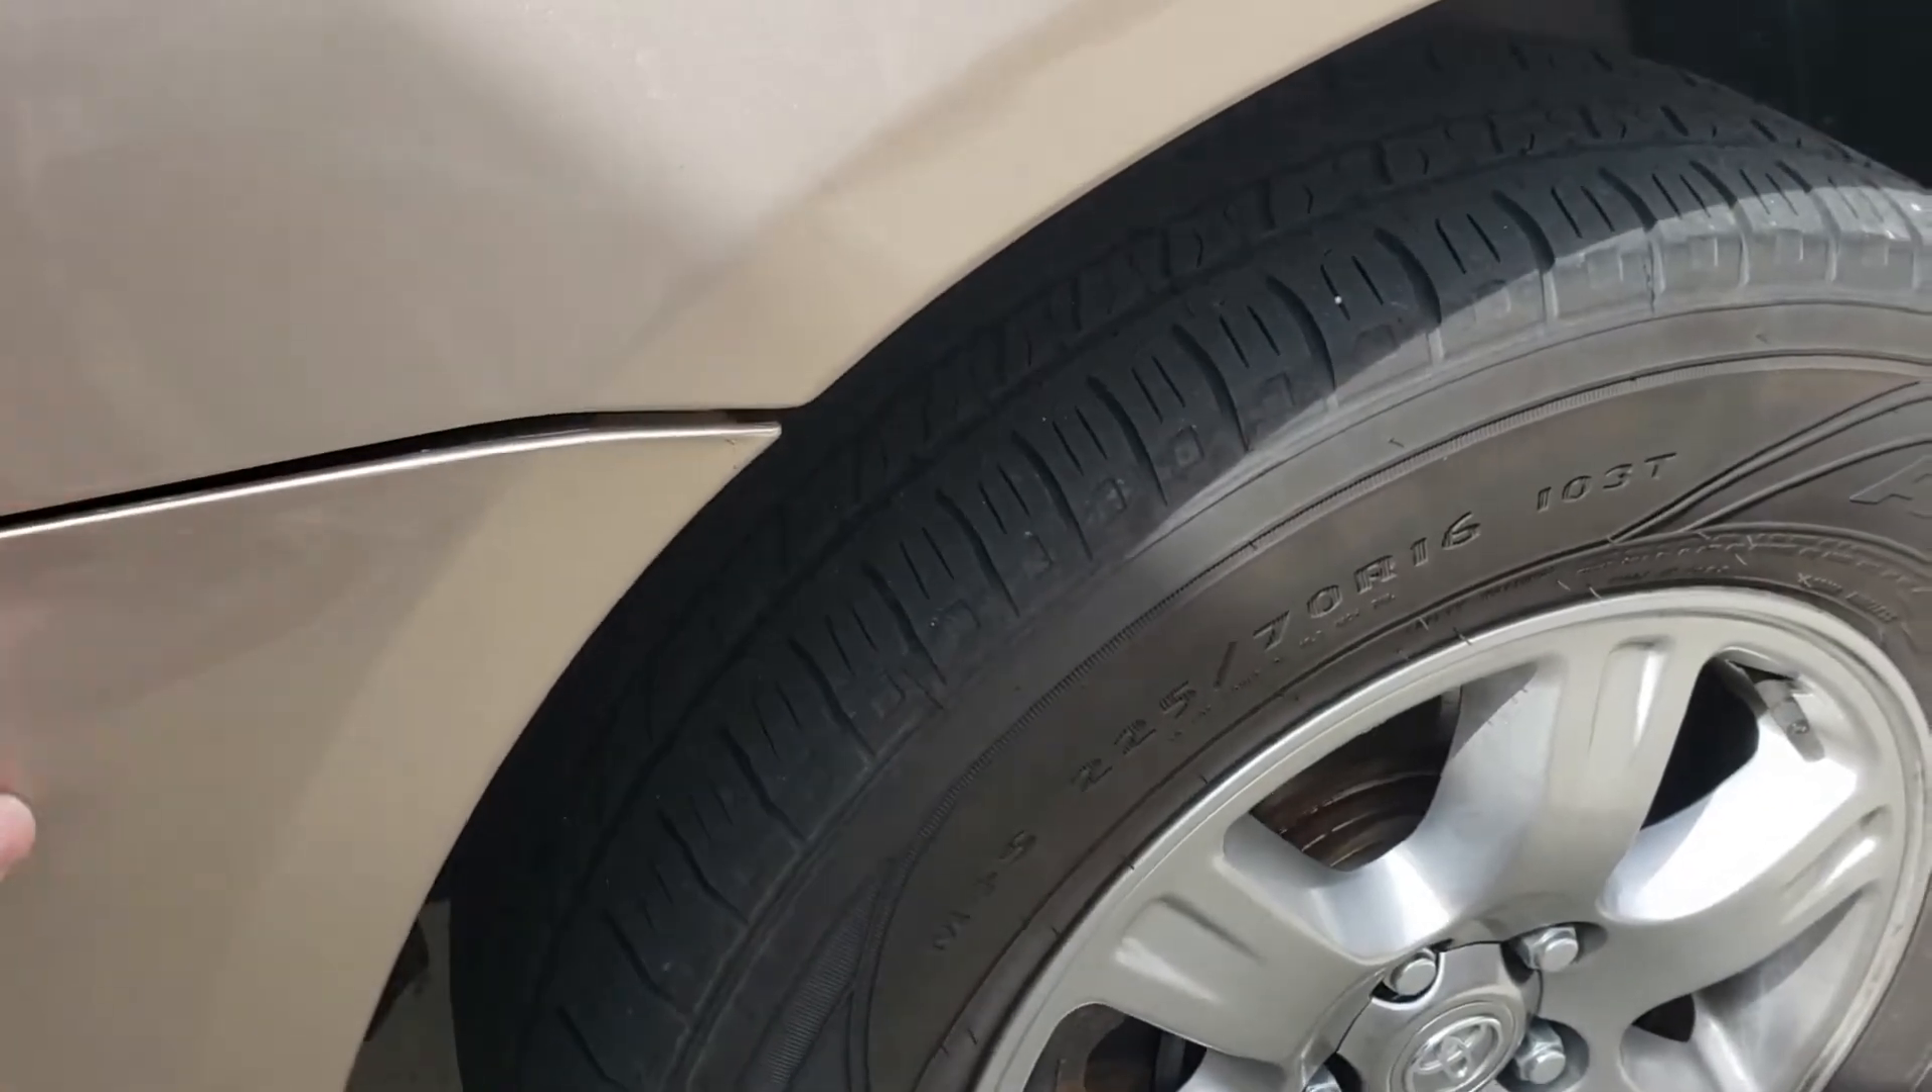And if you notice here, there's a little bit of a gap on the front bumper.